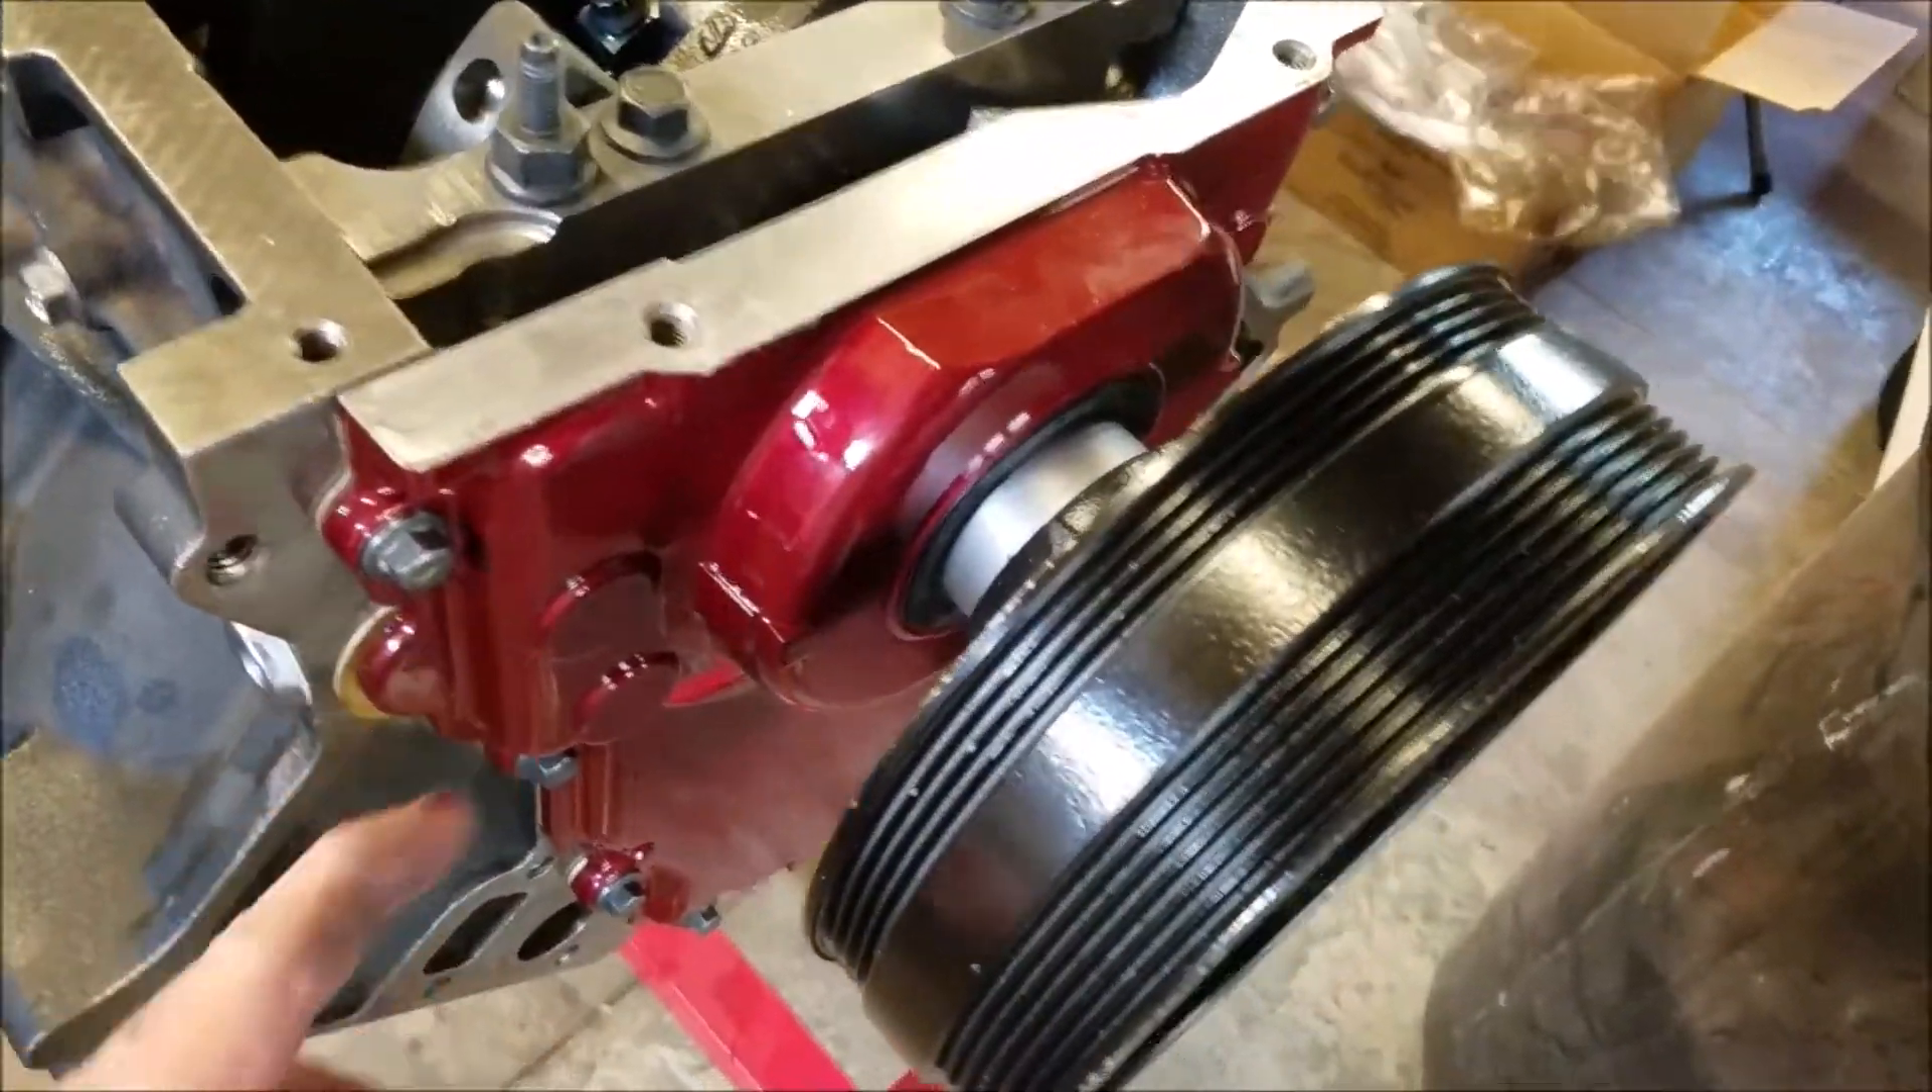All right all right the front plate is on.